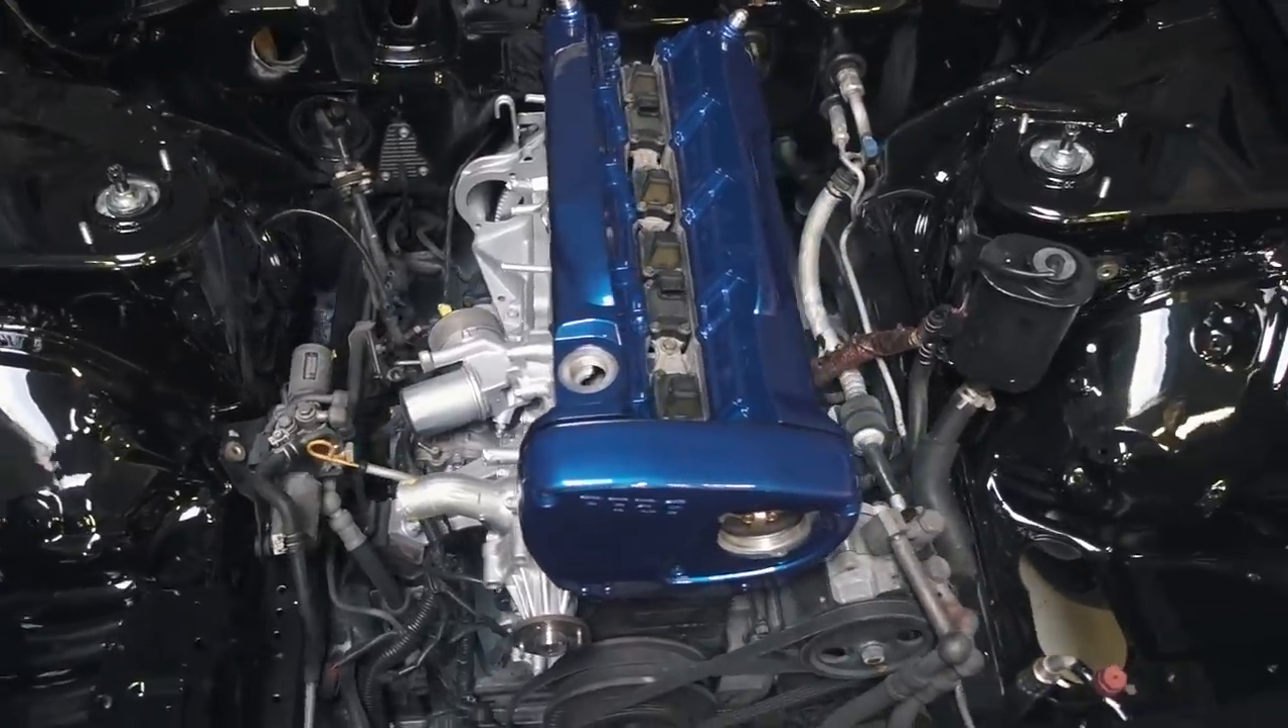We are missing the spark plug cover because that is still at the body shop getting laid in carbon fiber.